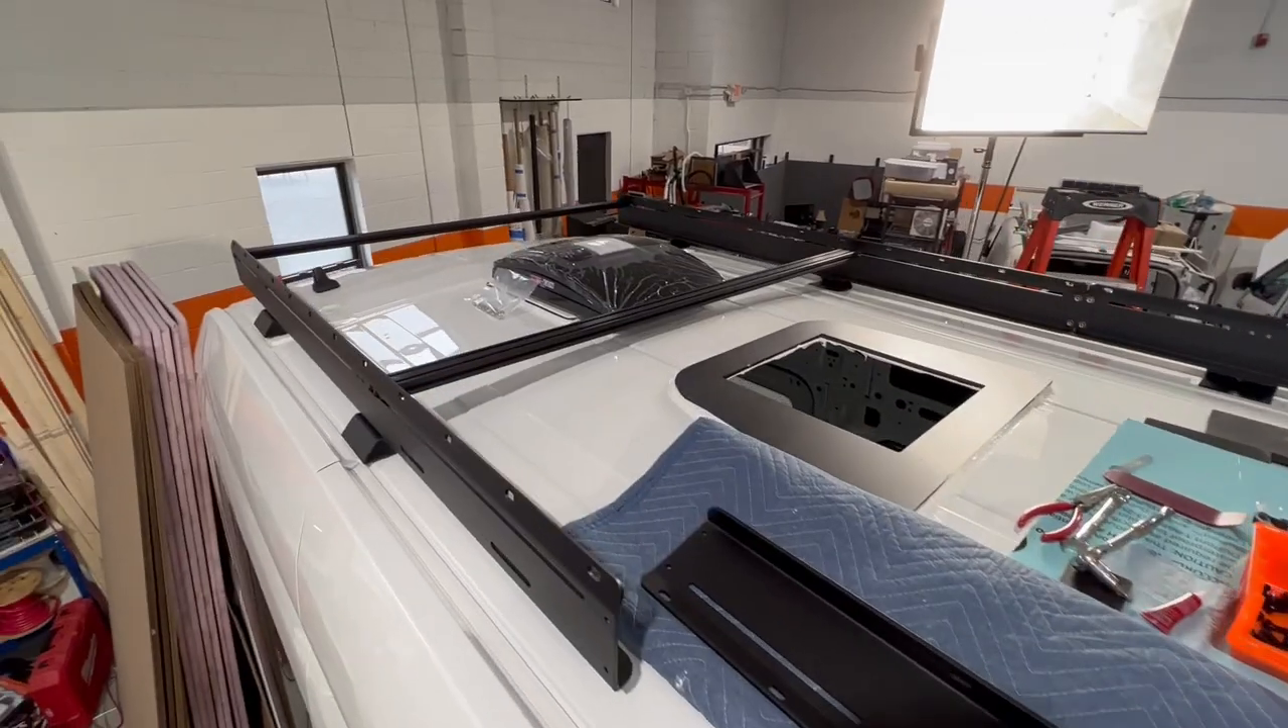As you can see now I got the entire front half of the rack assembled up on the roof I did the full length on the passenger side the two side pieces and all the brackets.